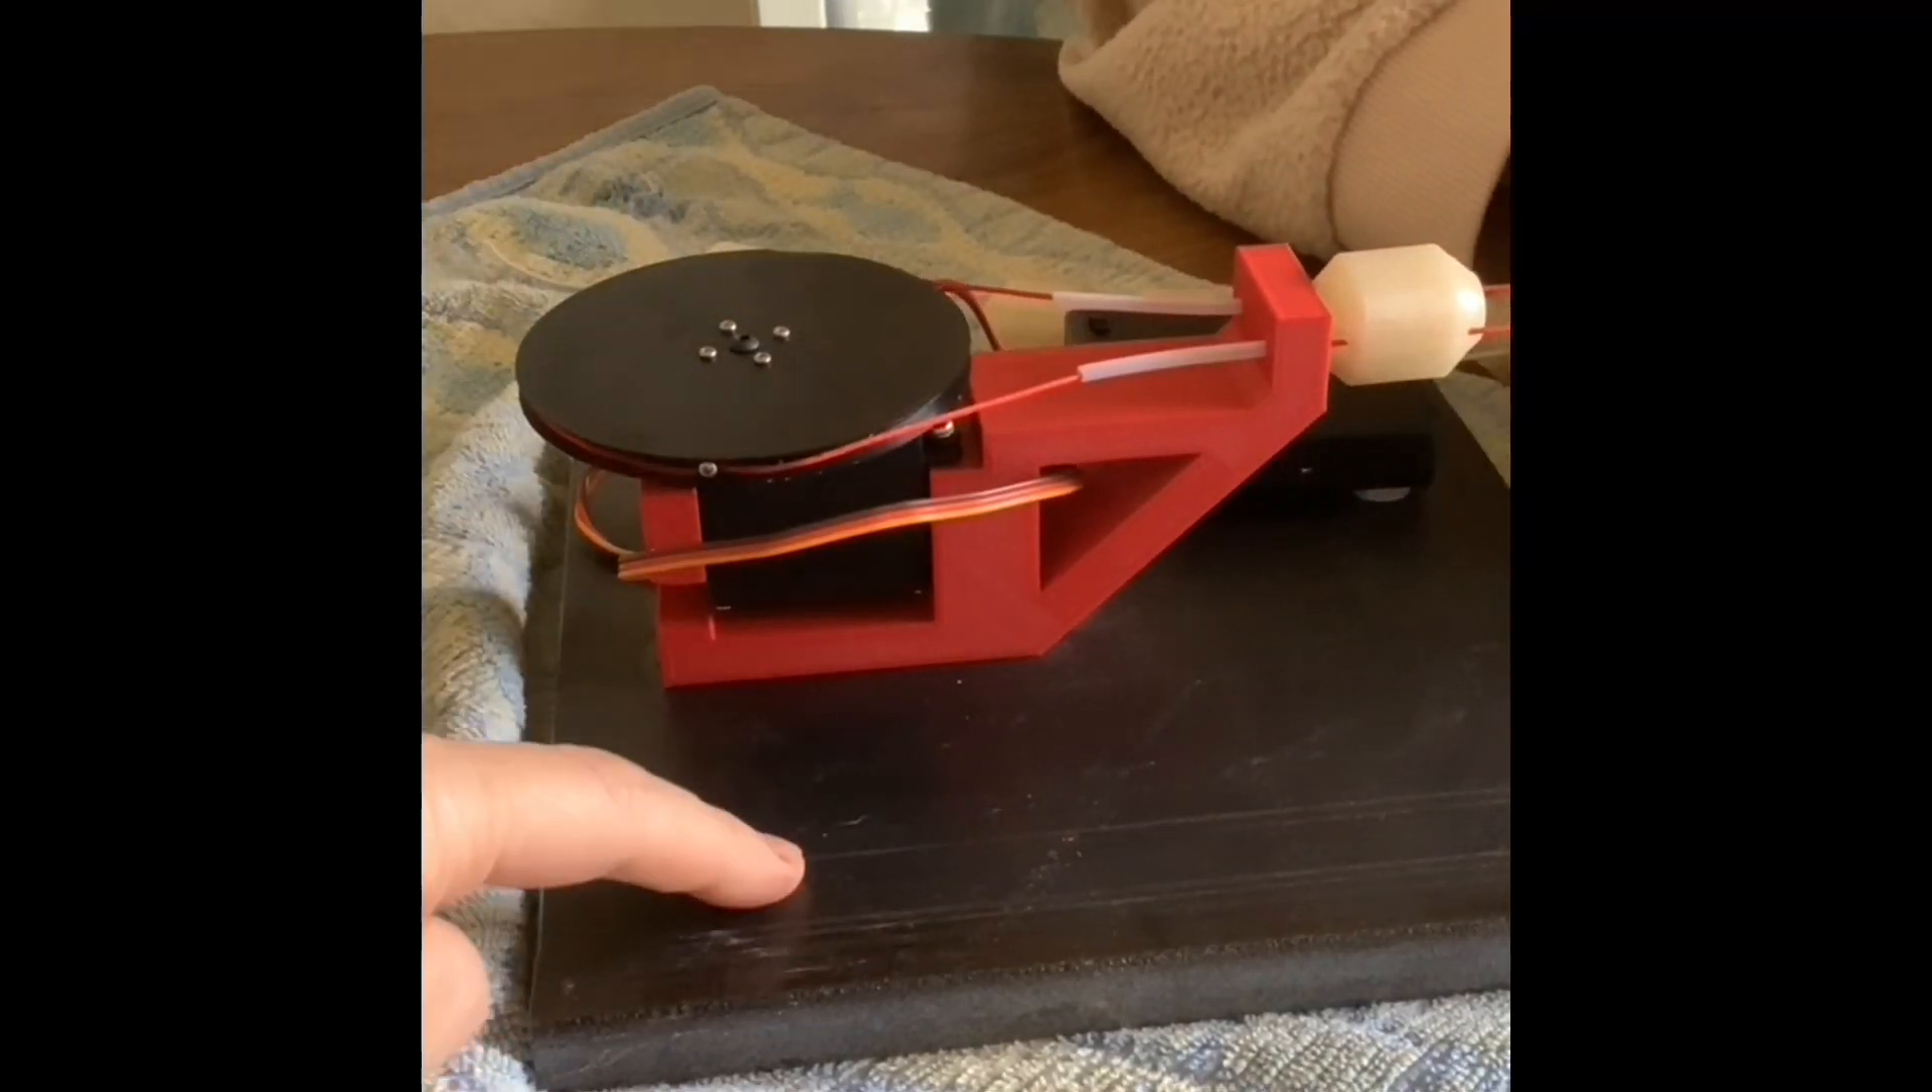So, Paul, you've got the bracket attached to the servo now. You've got the mounting on there. You've got the nylon cord running through.